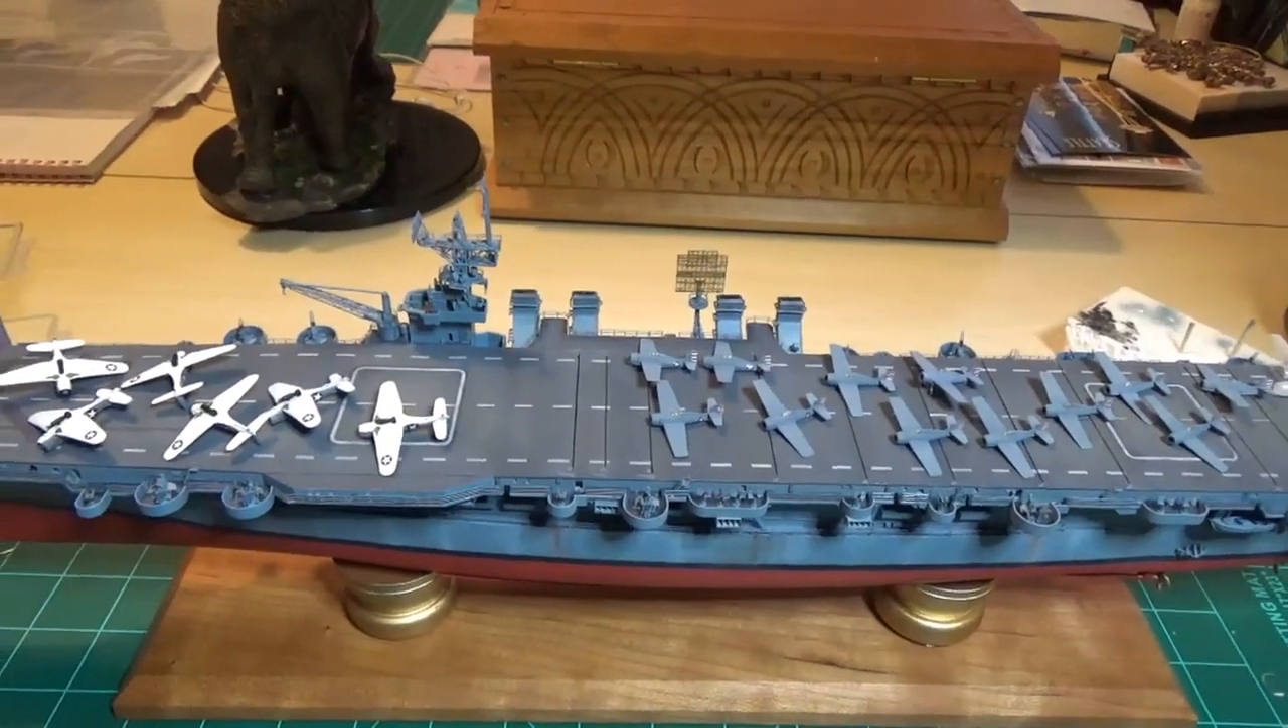Alright here we go with the USS Independence with guns and air wing and all sorts of everything kind of already installed here.